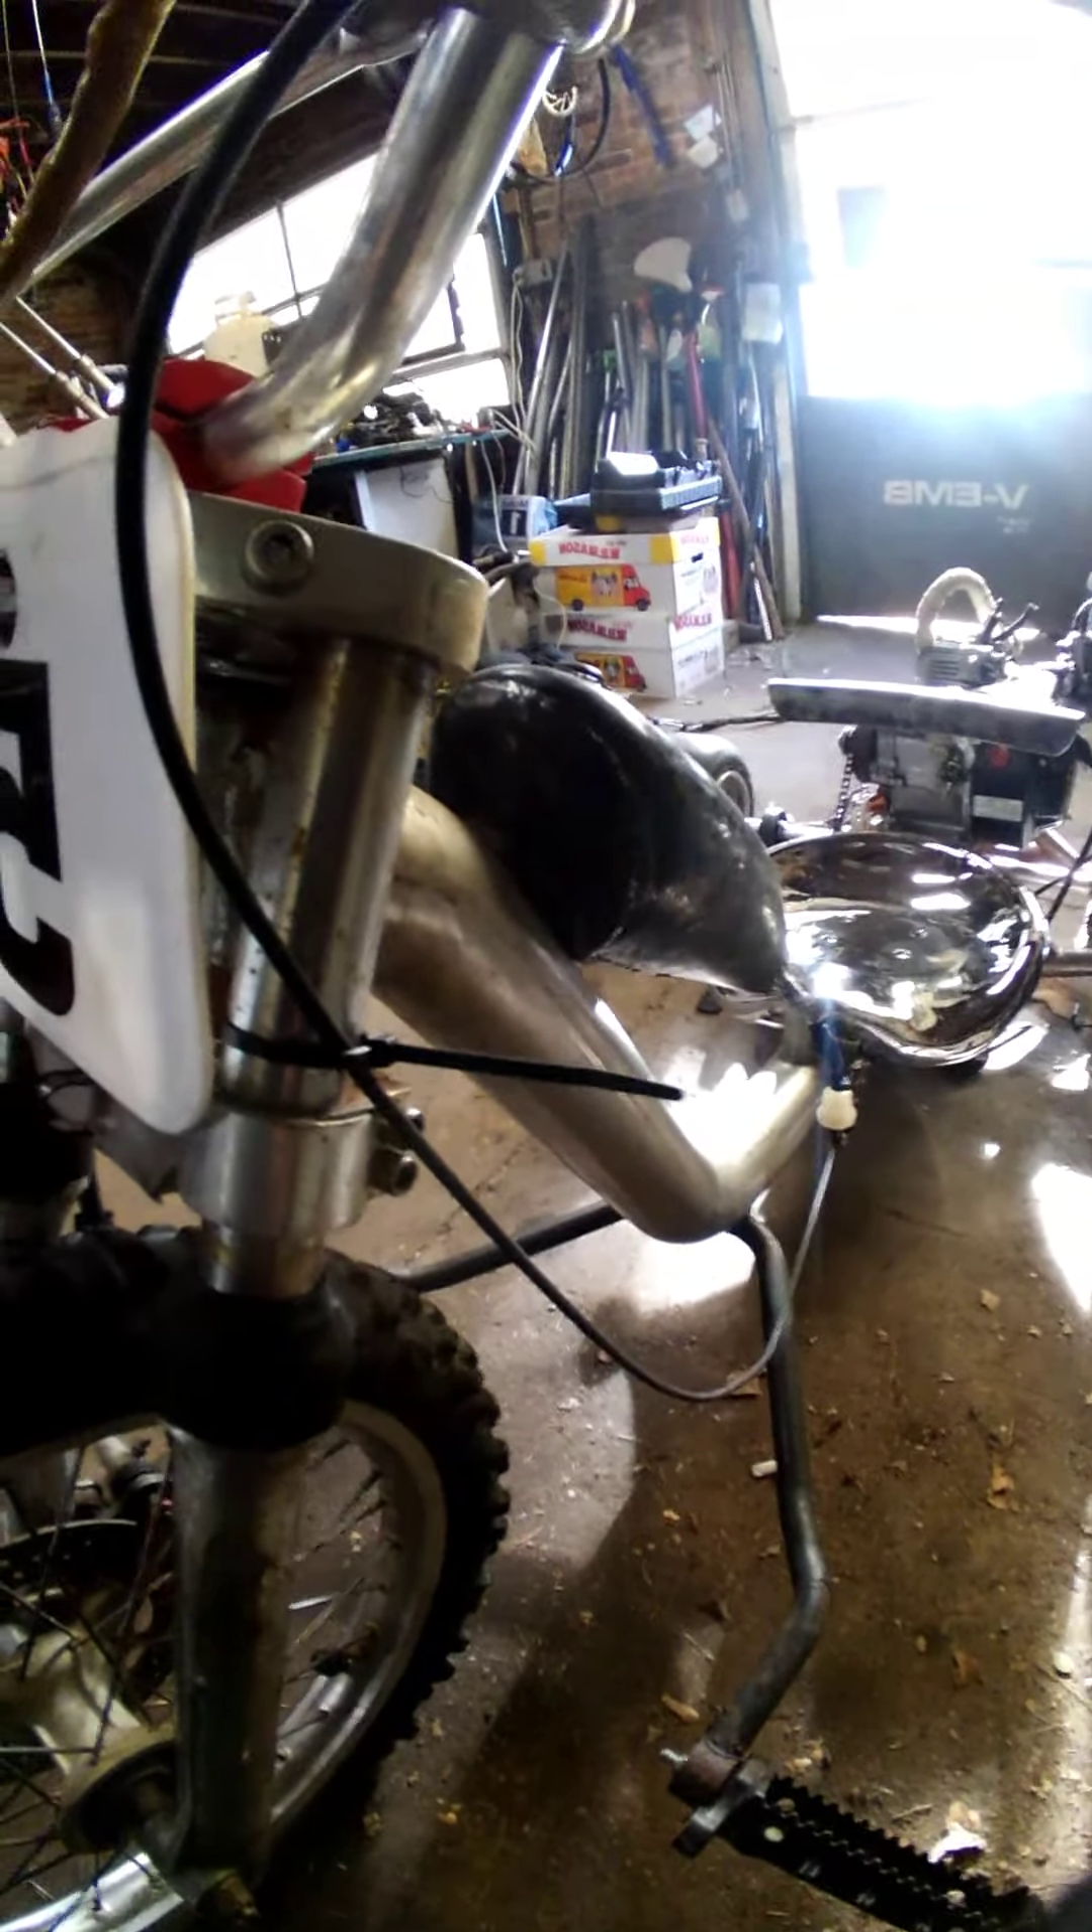I gotta snip i think i think really all i gotta do left is just snip that zip tie and she's ready to be ridden.